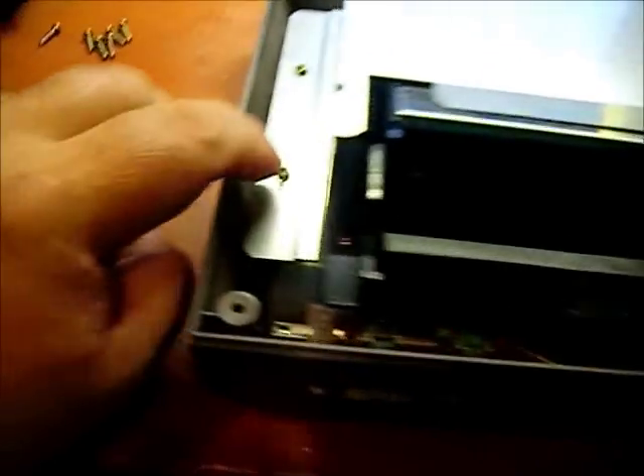Okay I've got the main shell part now I need to take off this RF shielding.